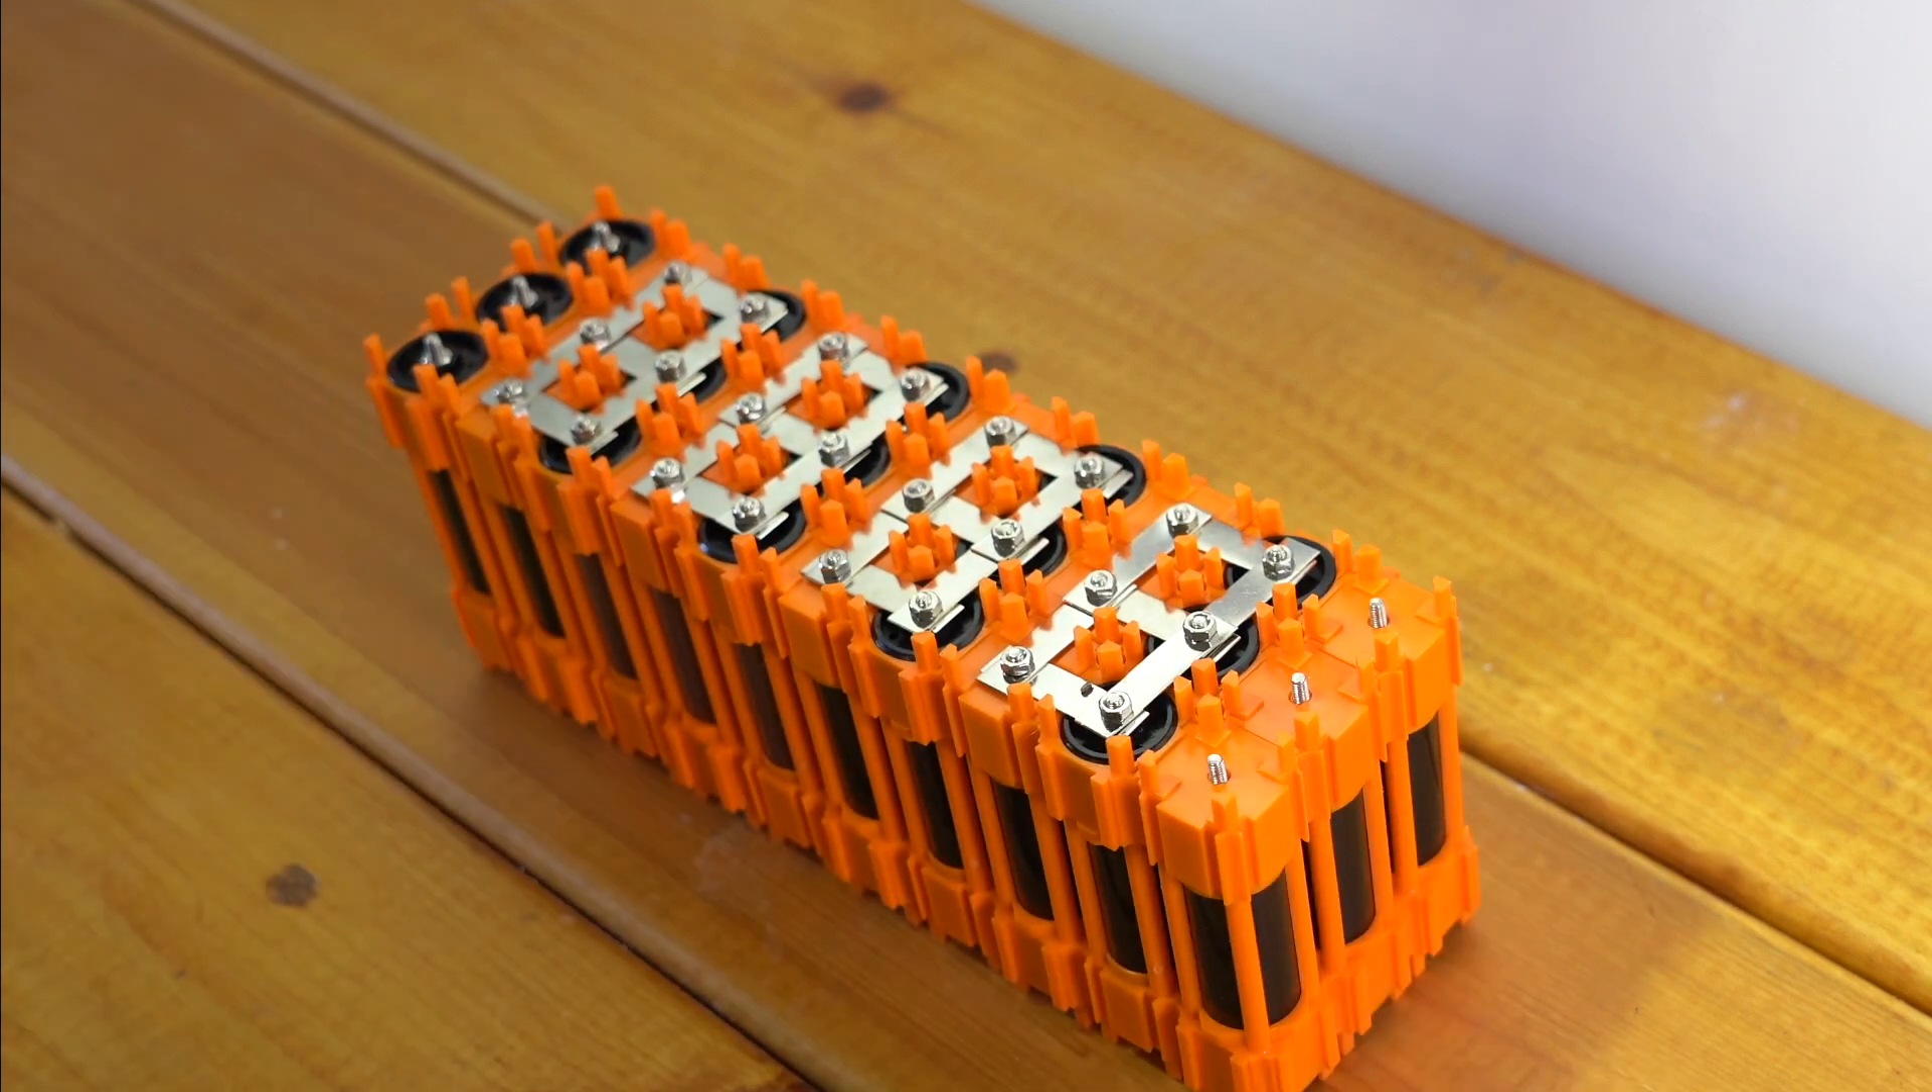Now I have all of my regular bus bars on this side of the battery.